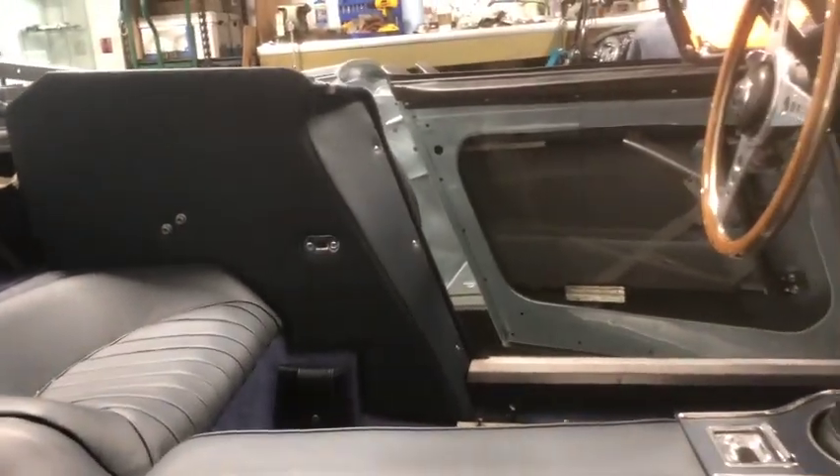There's the other rear quarter panel installed.